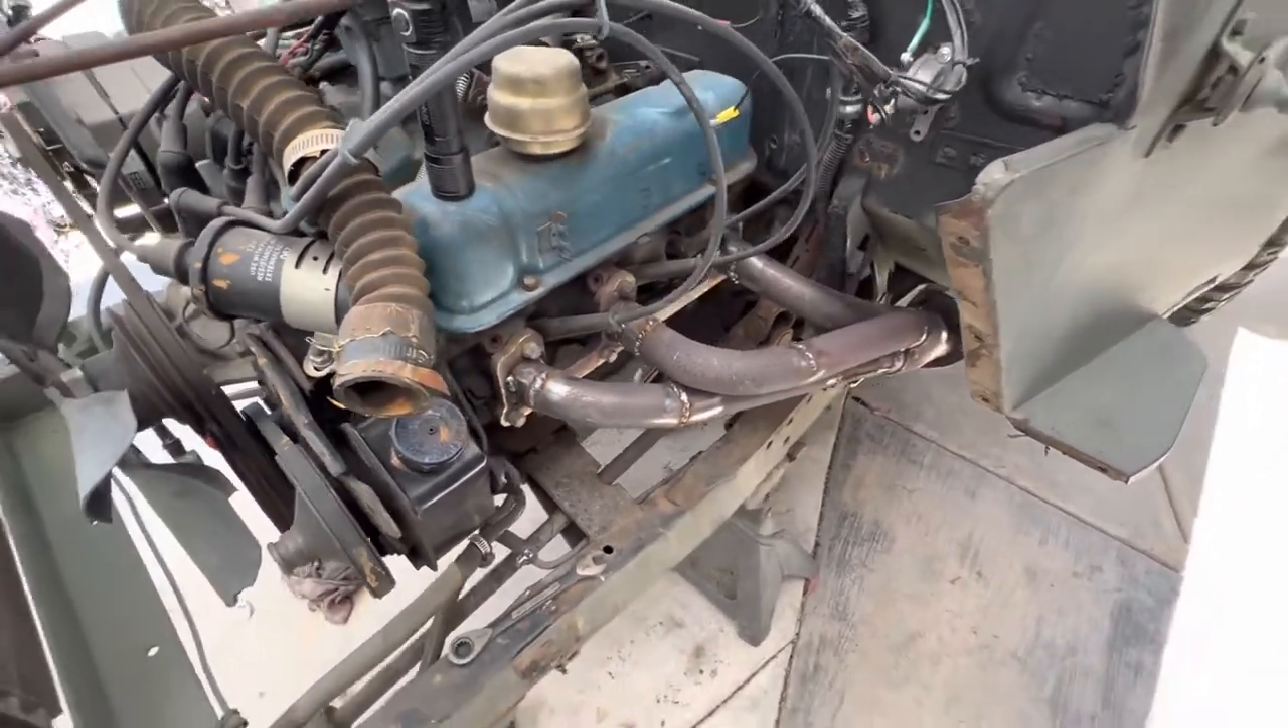Just welded up my headers, rerouted them, shortened them, came out alright.